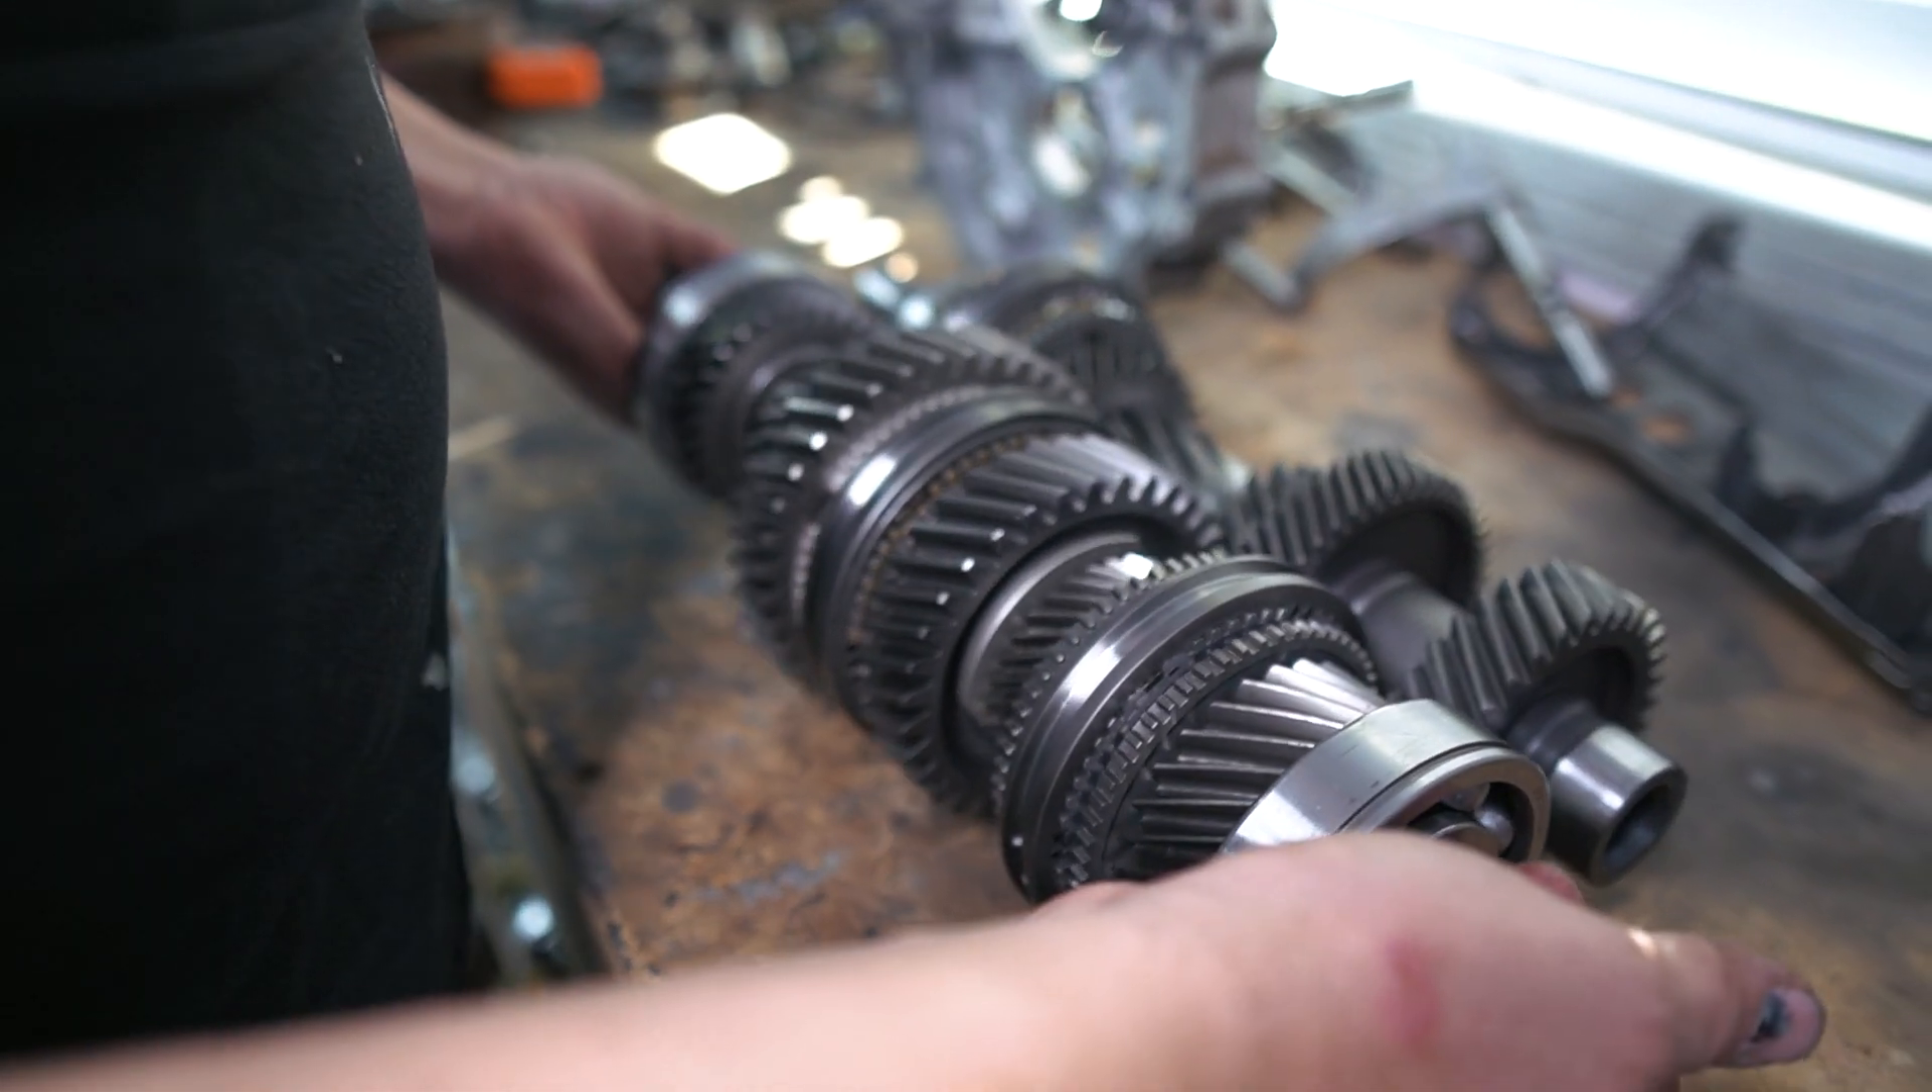That is our complete main shaft.